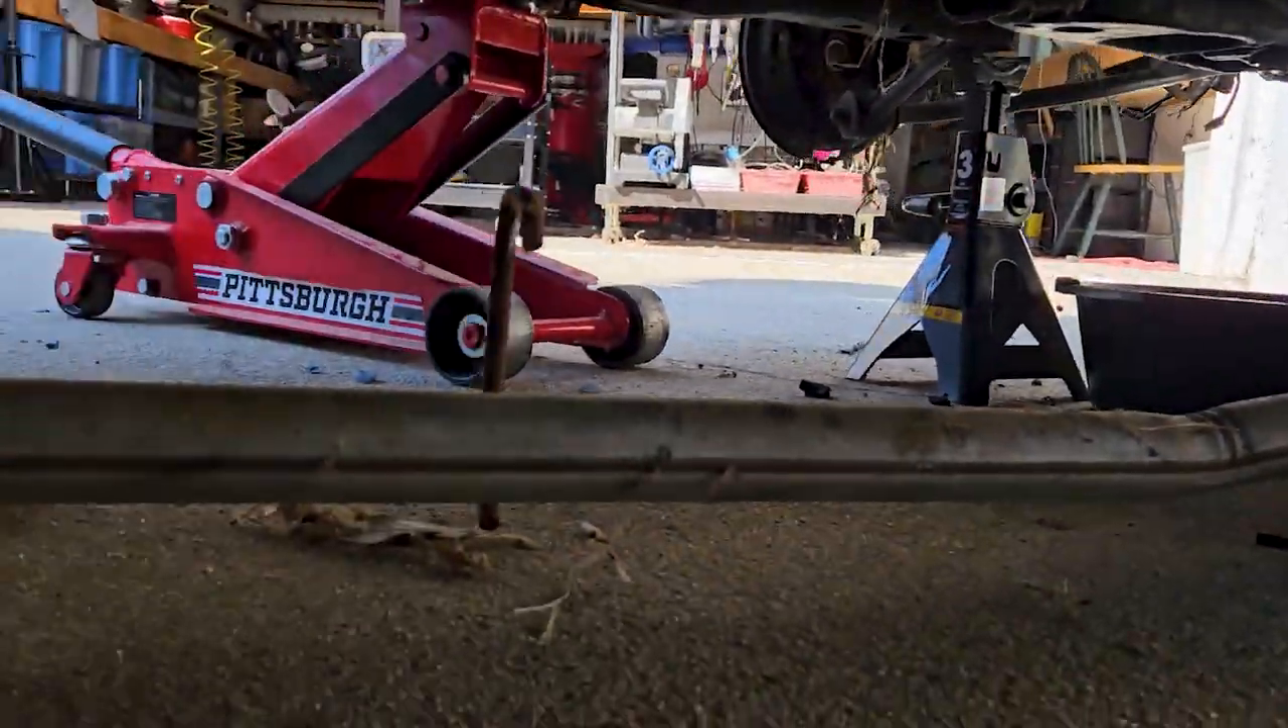I got the exhaust out, it's on the ground.